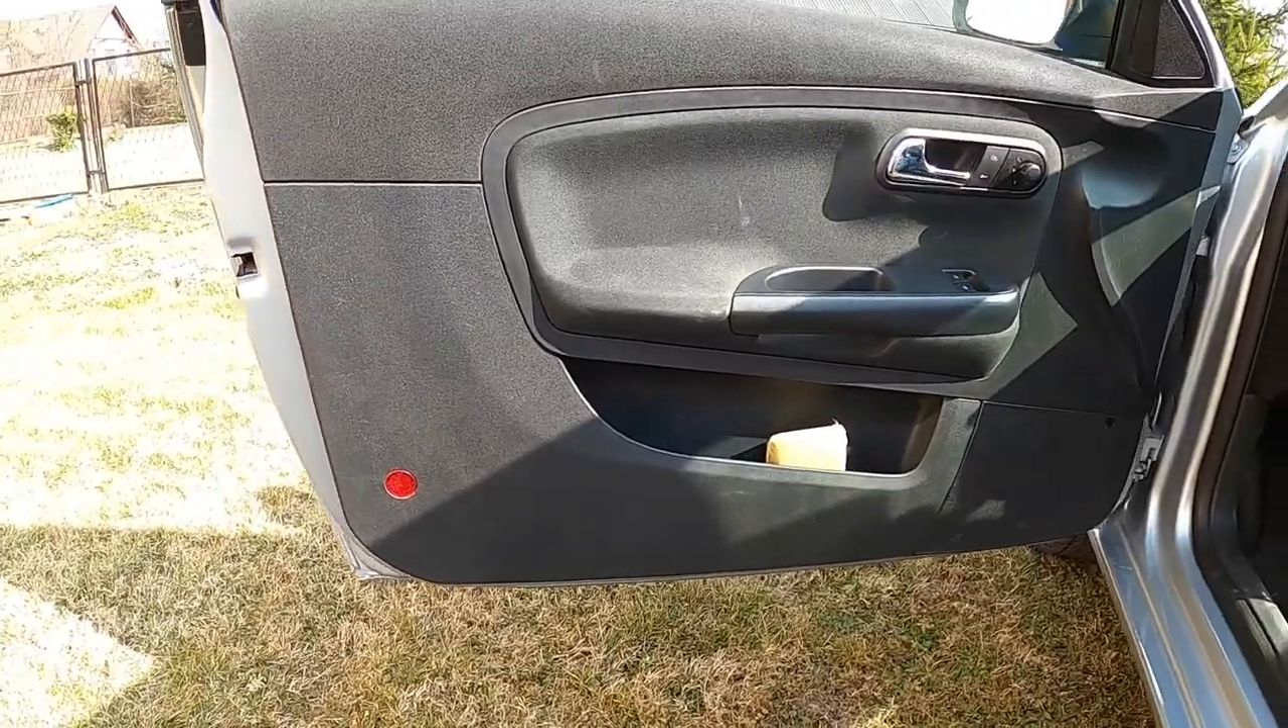I boczek jest już założony elegancko. Także jak widzicie. Boczek już jest na swoim miejscu.